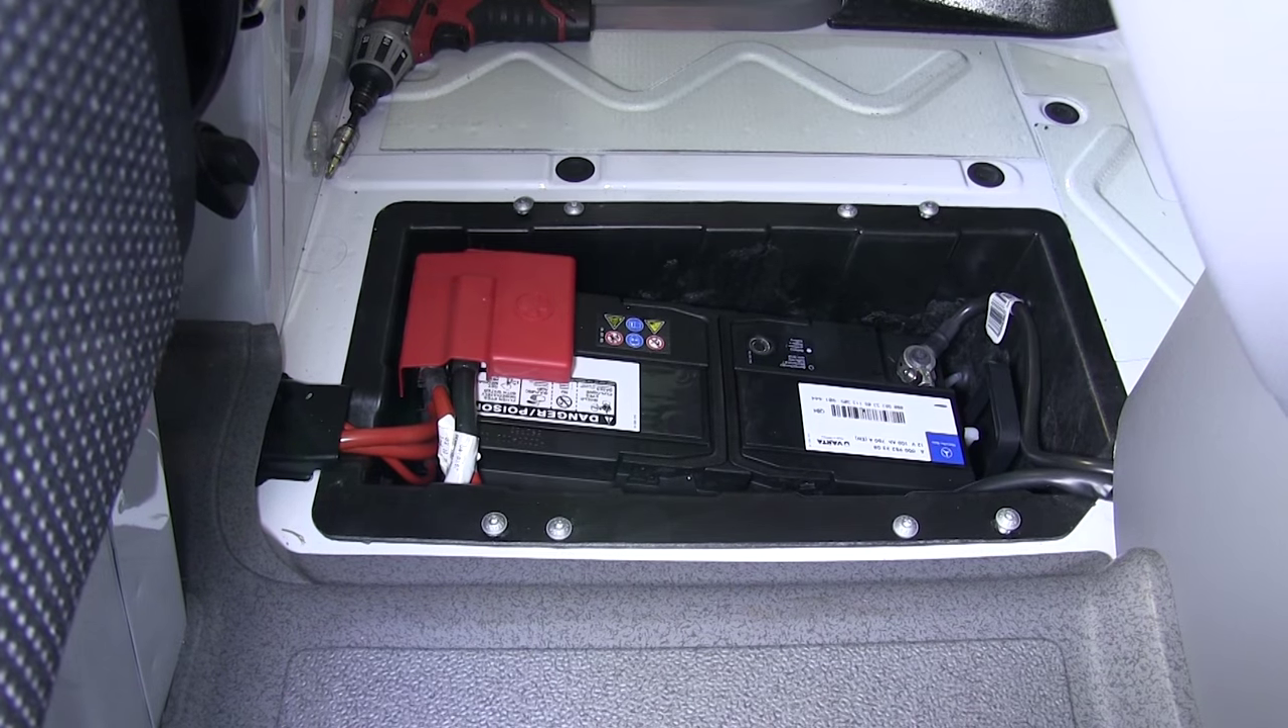As you can see, we've now exposed the battery.